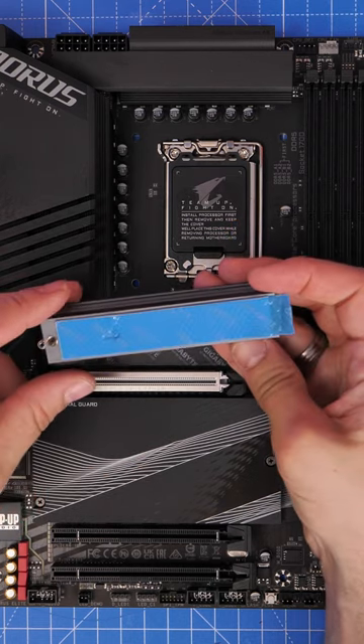So I've taken this gigabyte board and I've removed this large heatsink from the top slot on the motherboard.